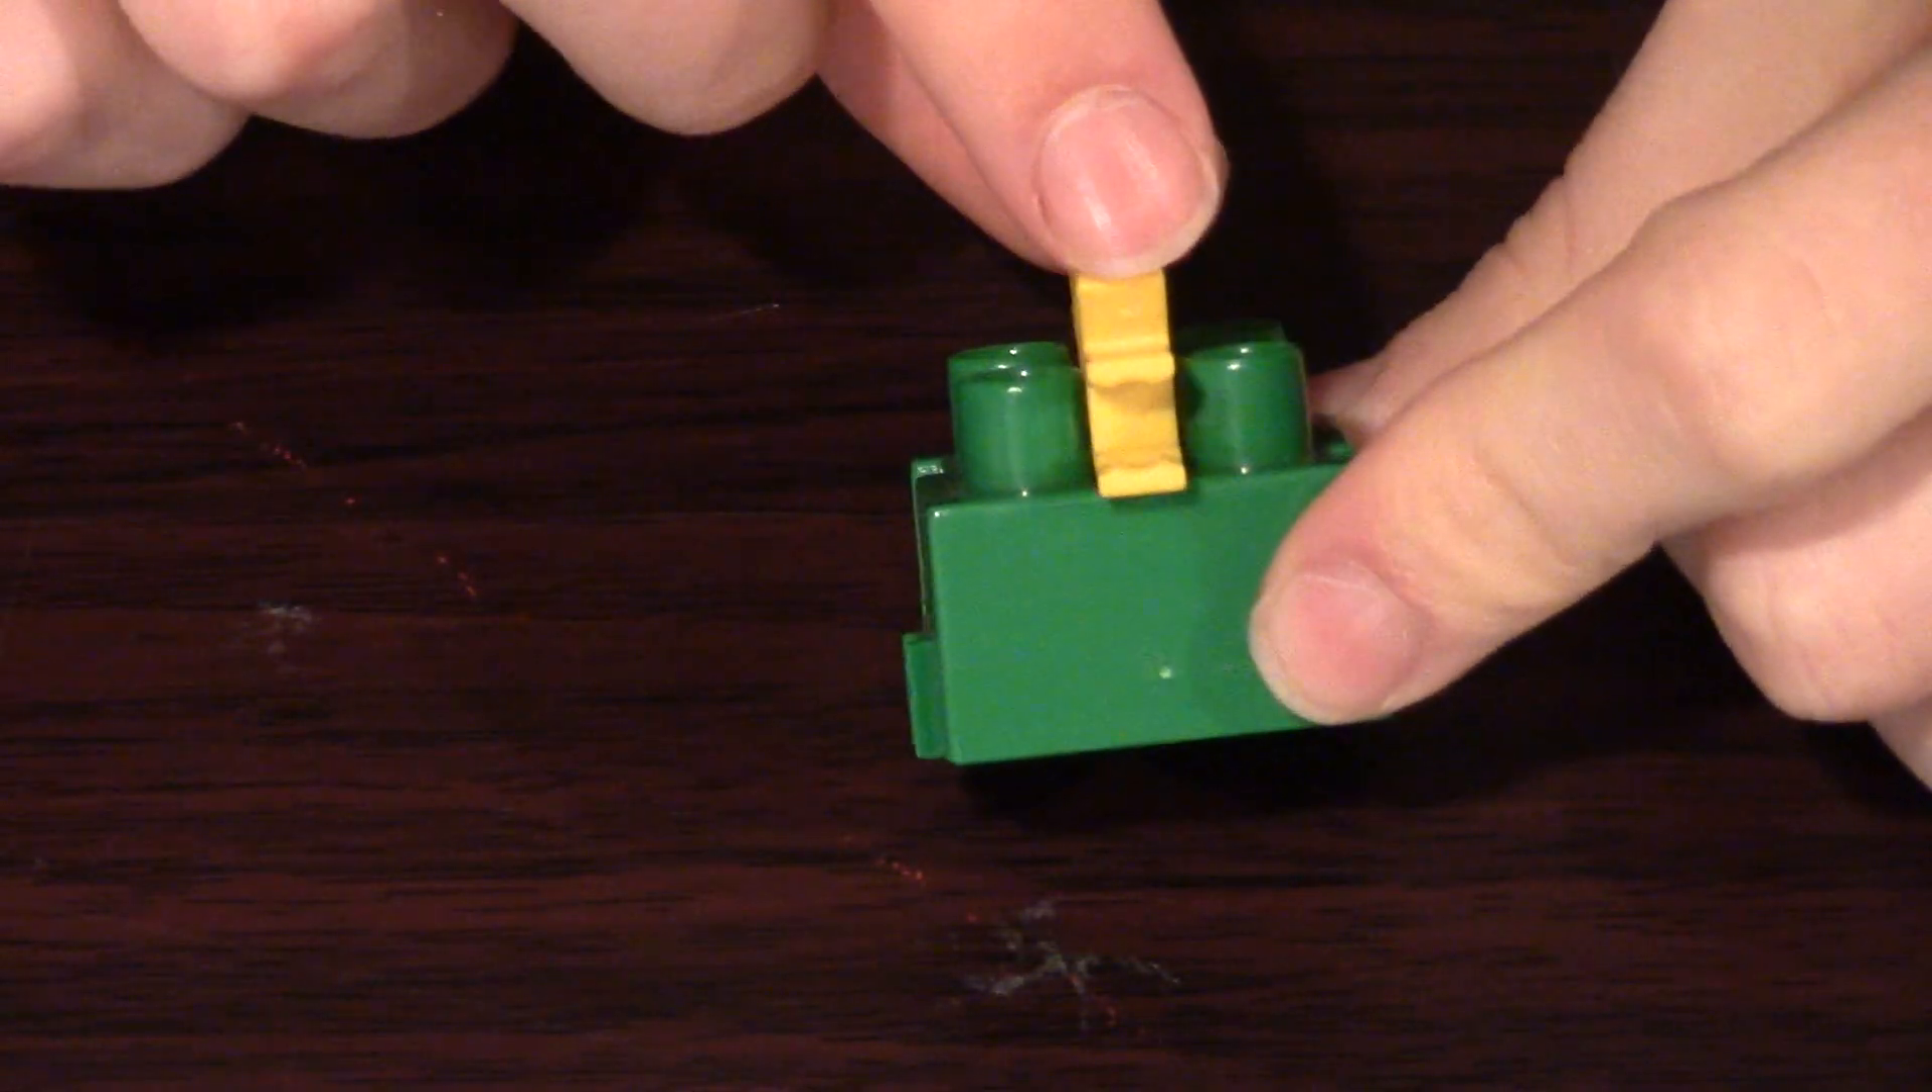And as you can see, the connector fits perfectly in between the studs.